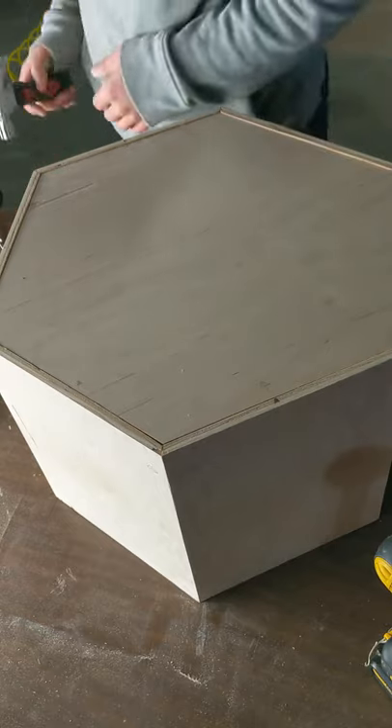Right here is where I'm putting that back panel in, and it fit pretty well.